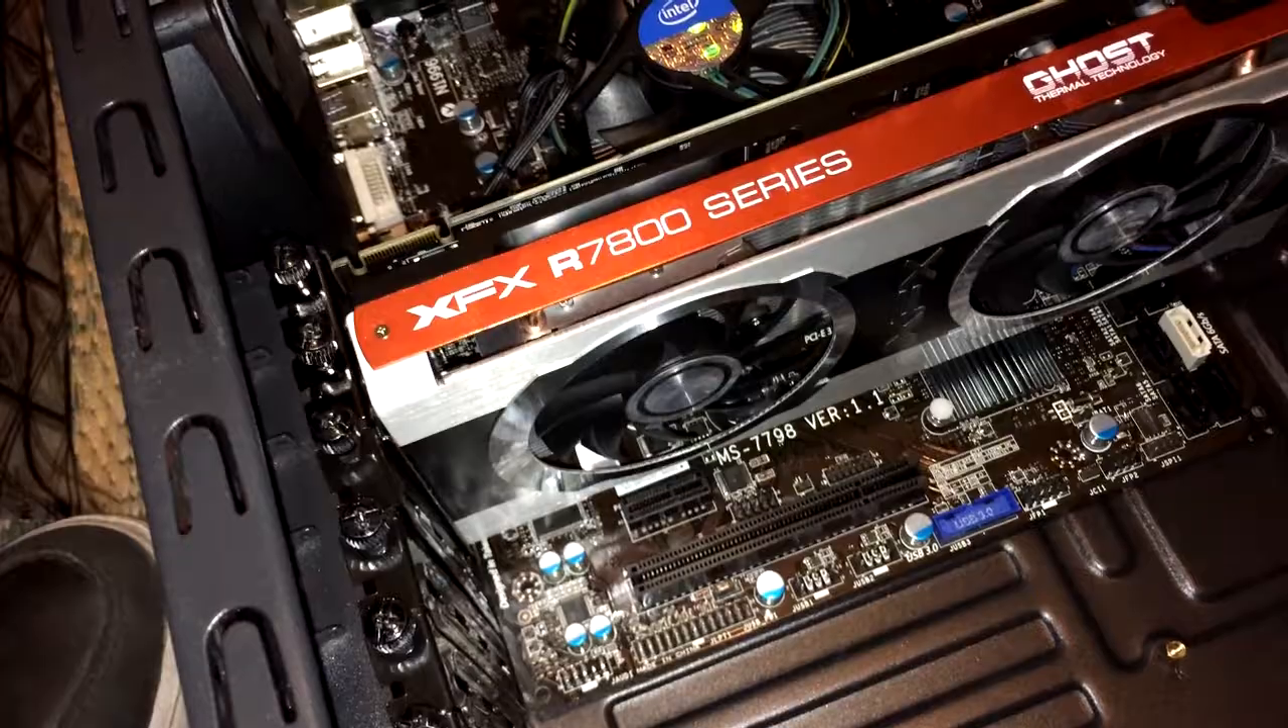And here we got my graphics card installed.